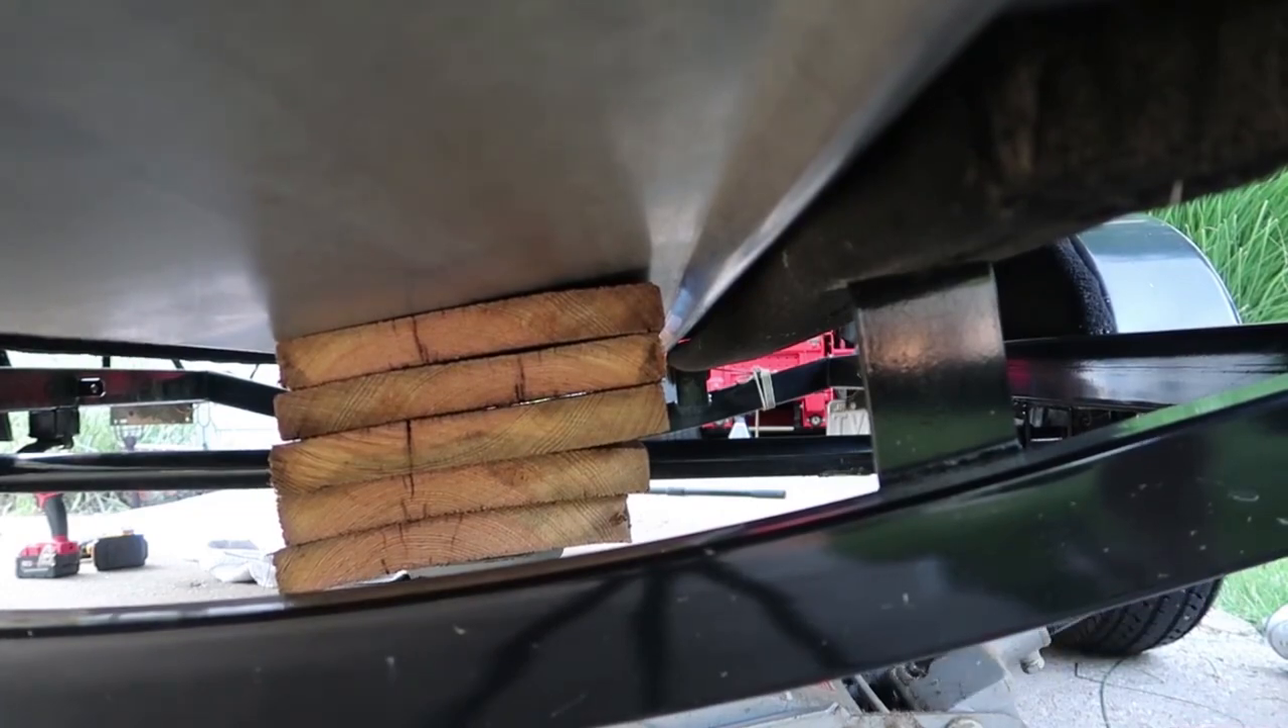You can see the wood actually levels out to the boat.